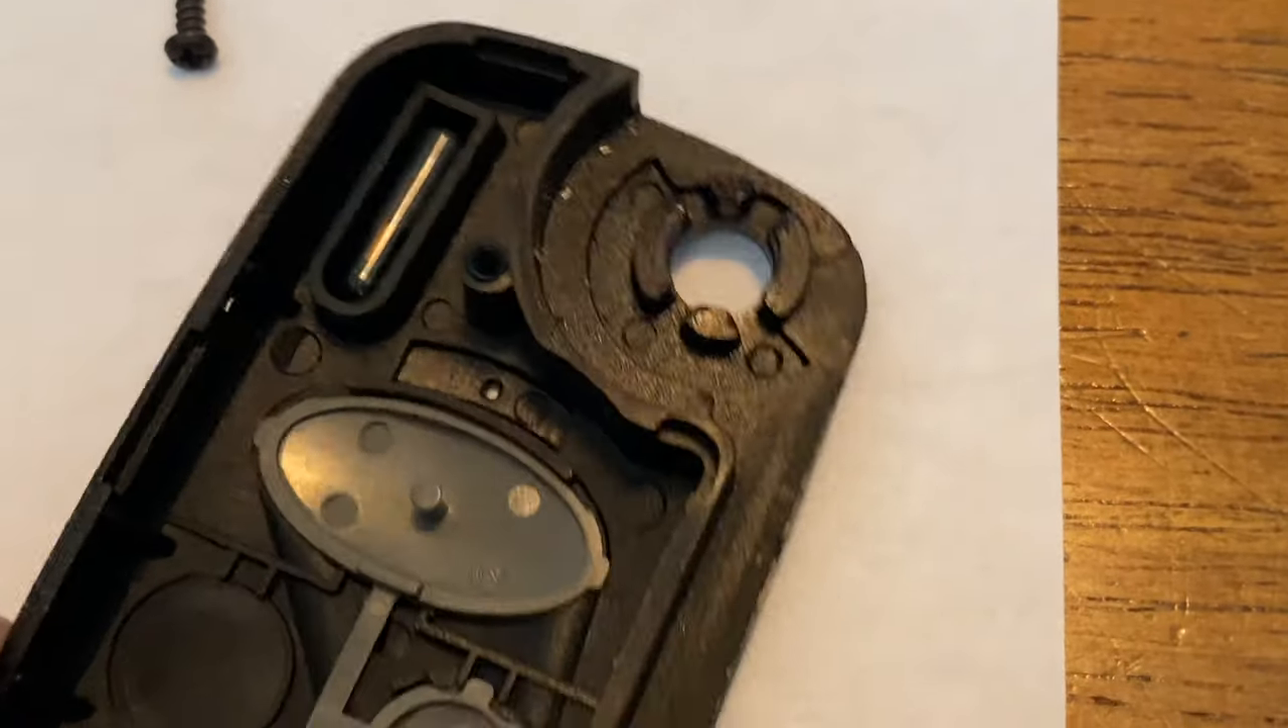Okay, well as you can see I pulled the transponder out of the slot and there's a groove right here and it goes right in there like this.